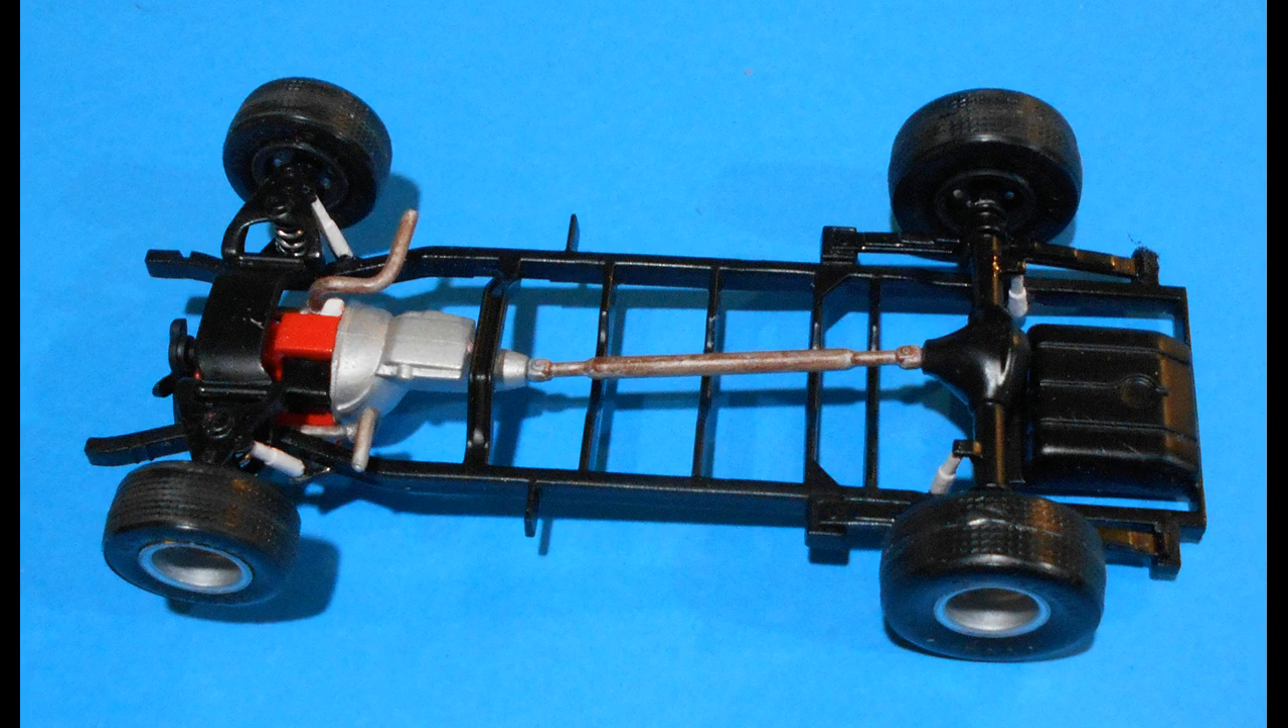And as you can see here, the rolling chassis is all set up. The wheels are in place, and the engine is in position along with the drive shaft.